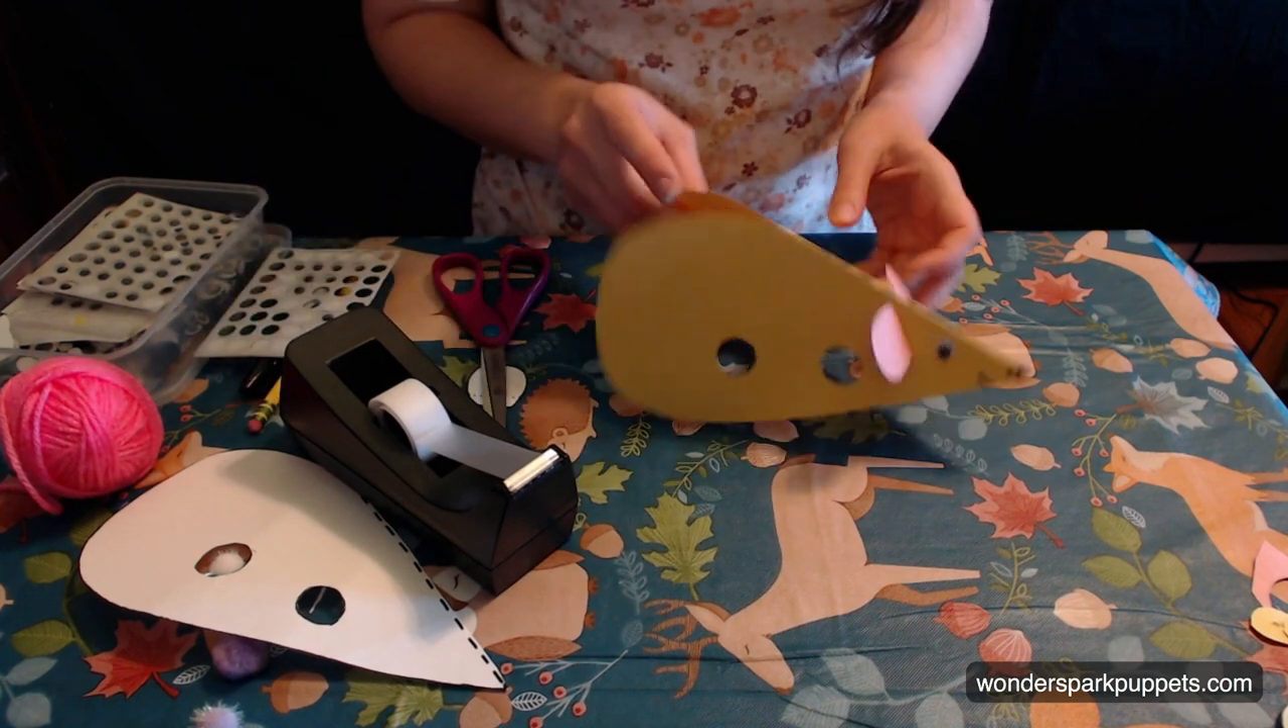The last thing that my mouse needs is a tail.